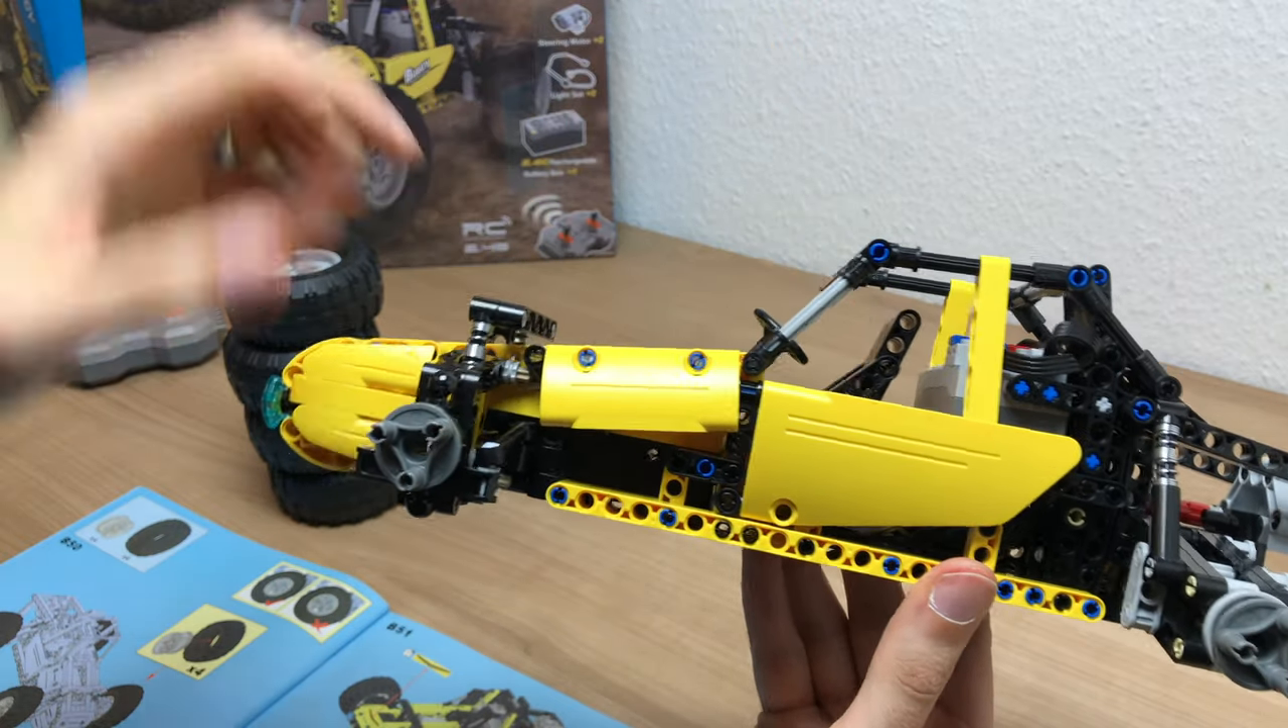Mit diesen Paneelen haben wir die Seitenverkleidungen angebracht.